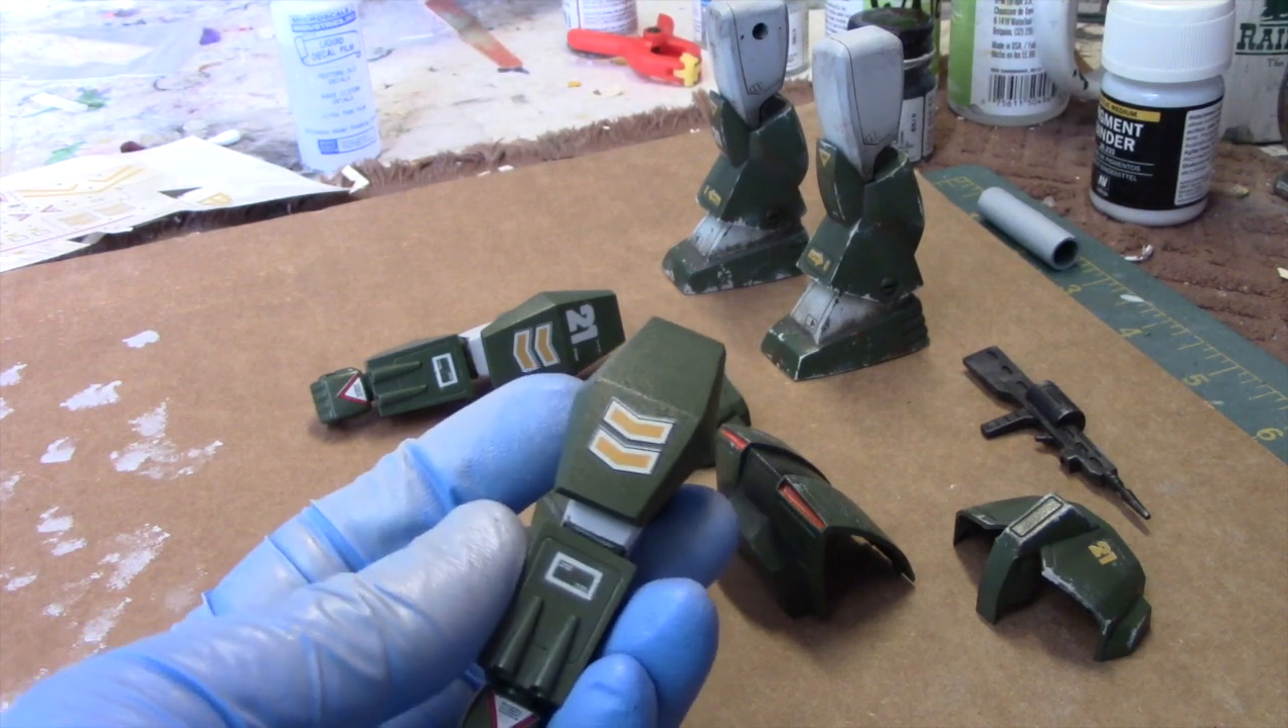Moving along here with the arms now you can see I've applied some of the decals.